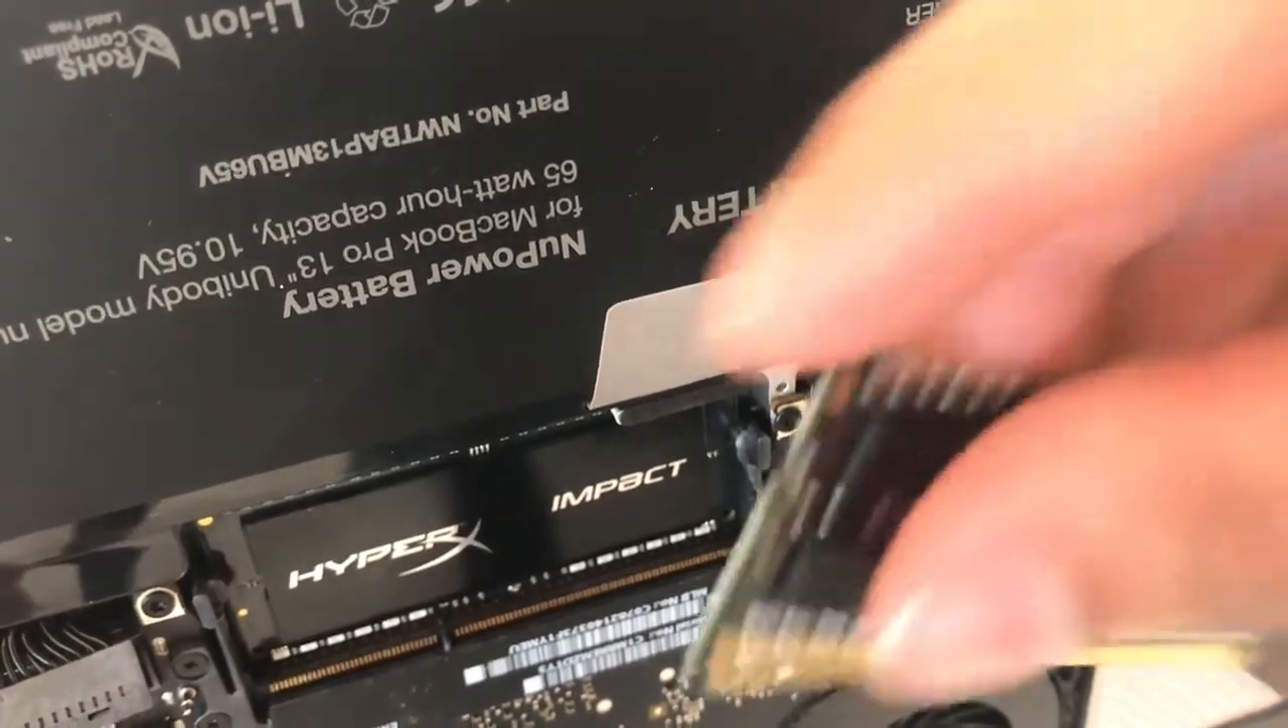All right, we've got the first stick in. Now, we just put that second stick in.